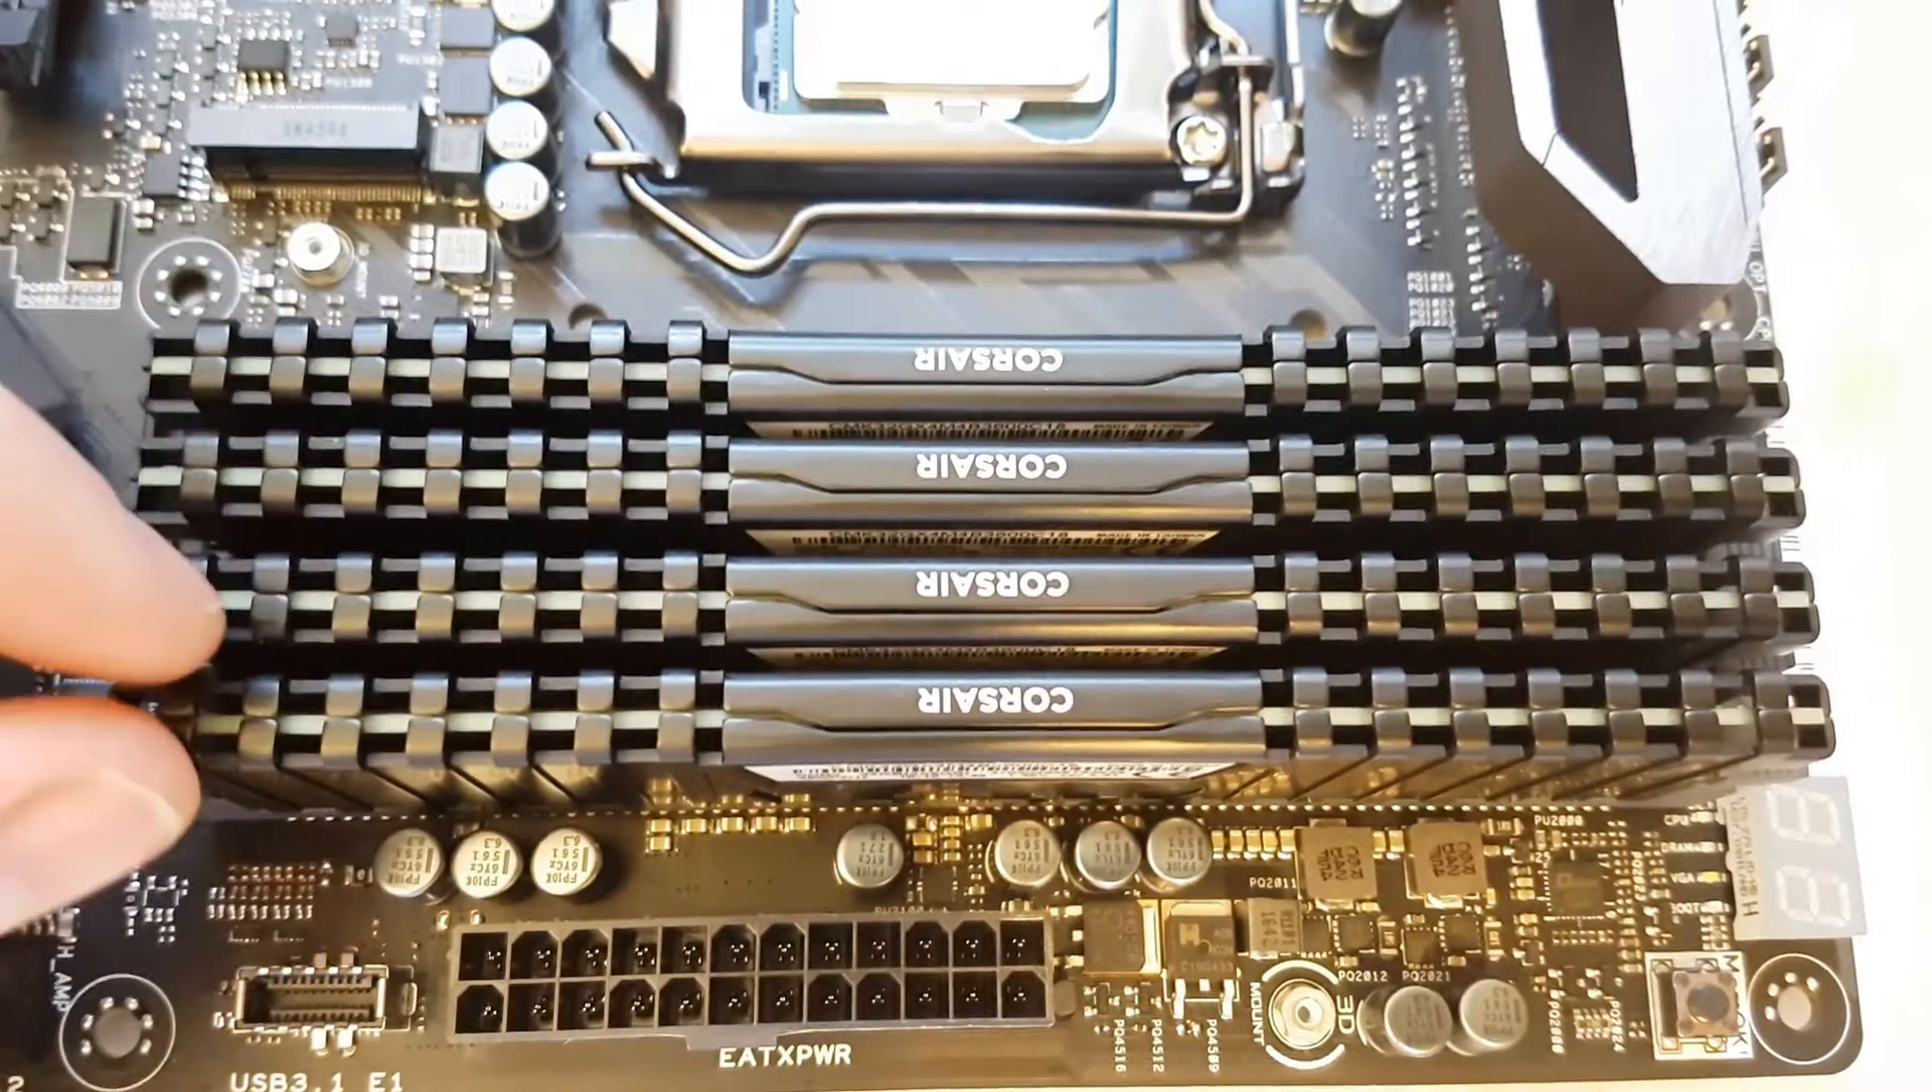So now I've inserted all four modules.